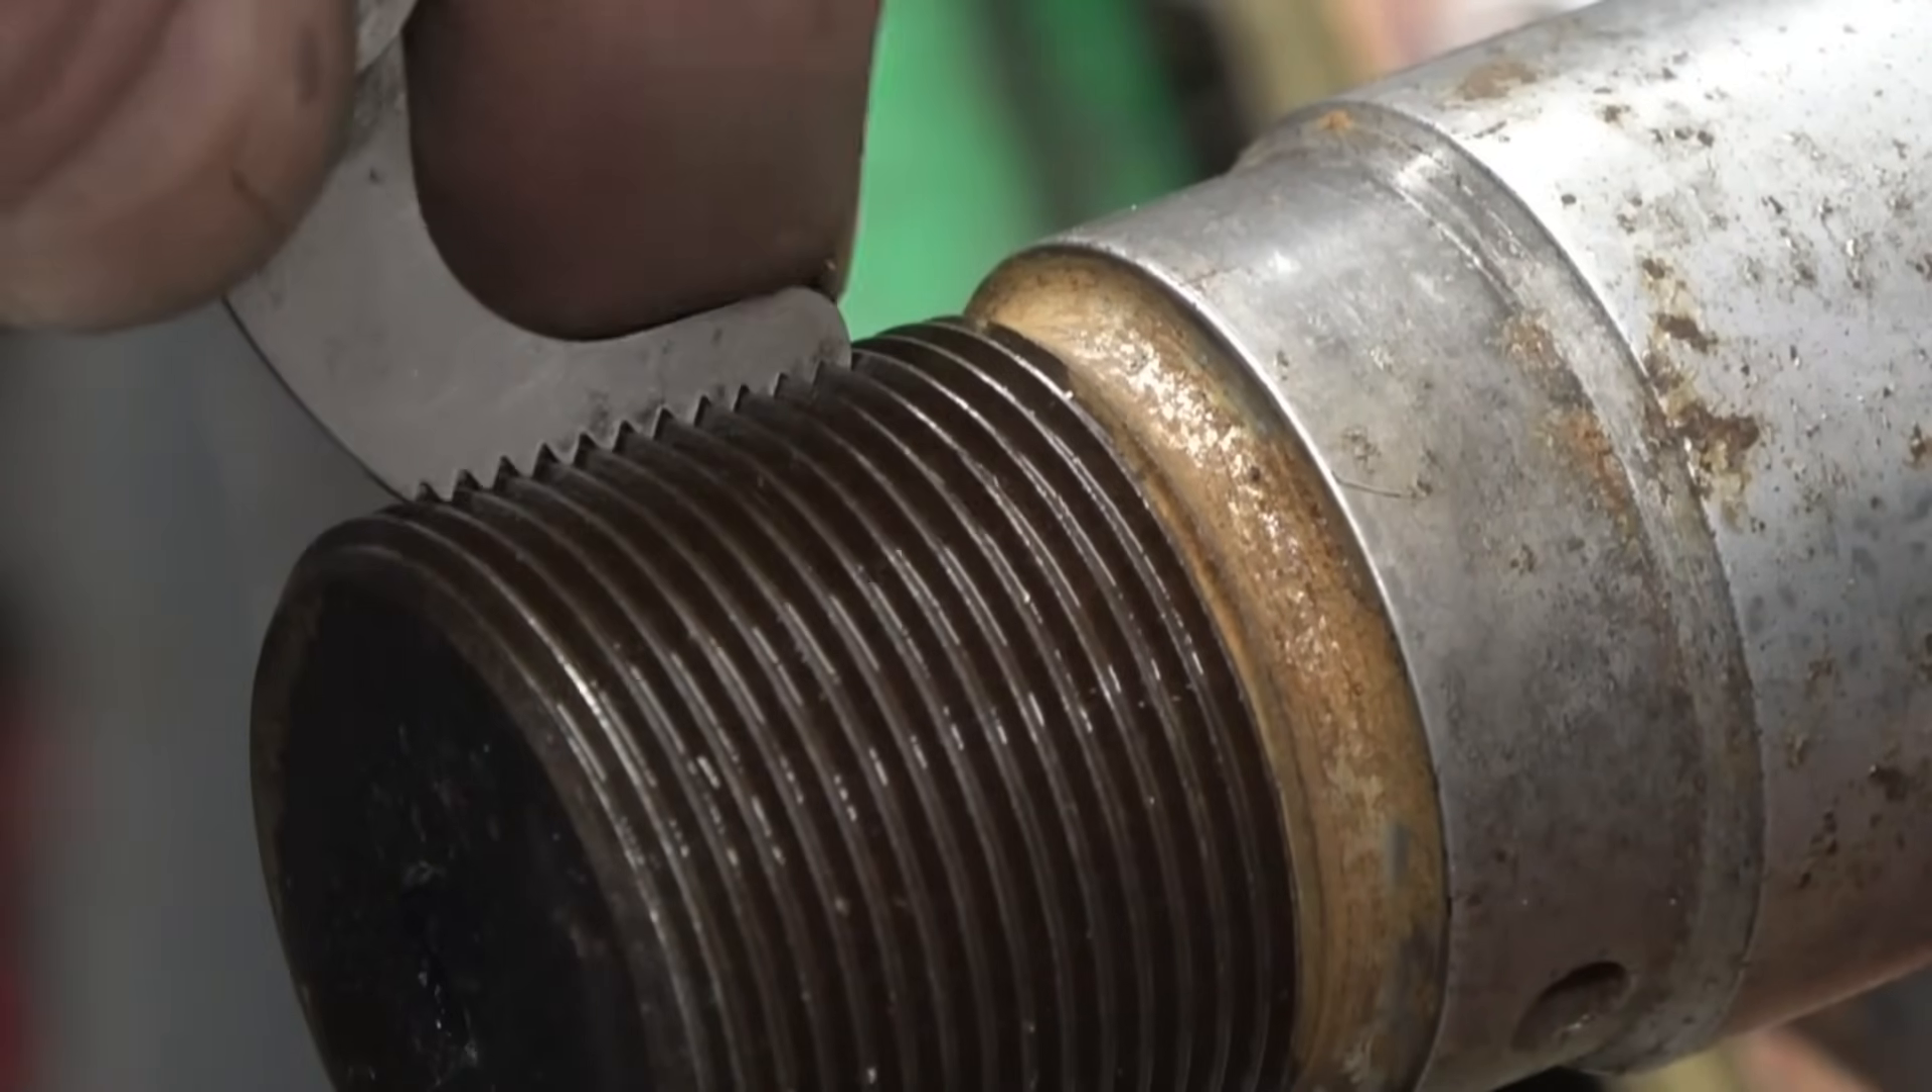I've zoomed in a bit so hopefully you can see that the spread gauge is fitting in there.